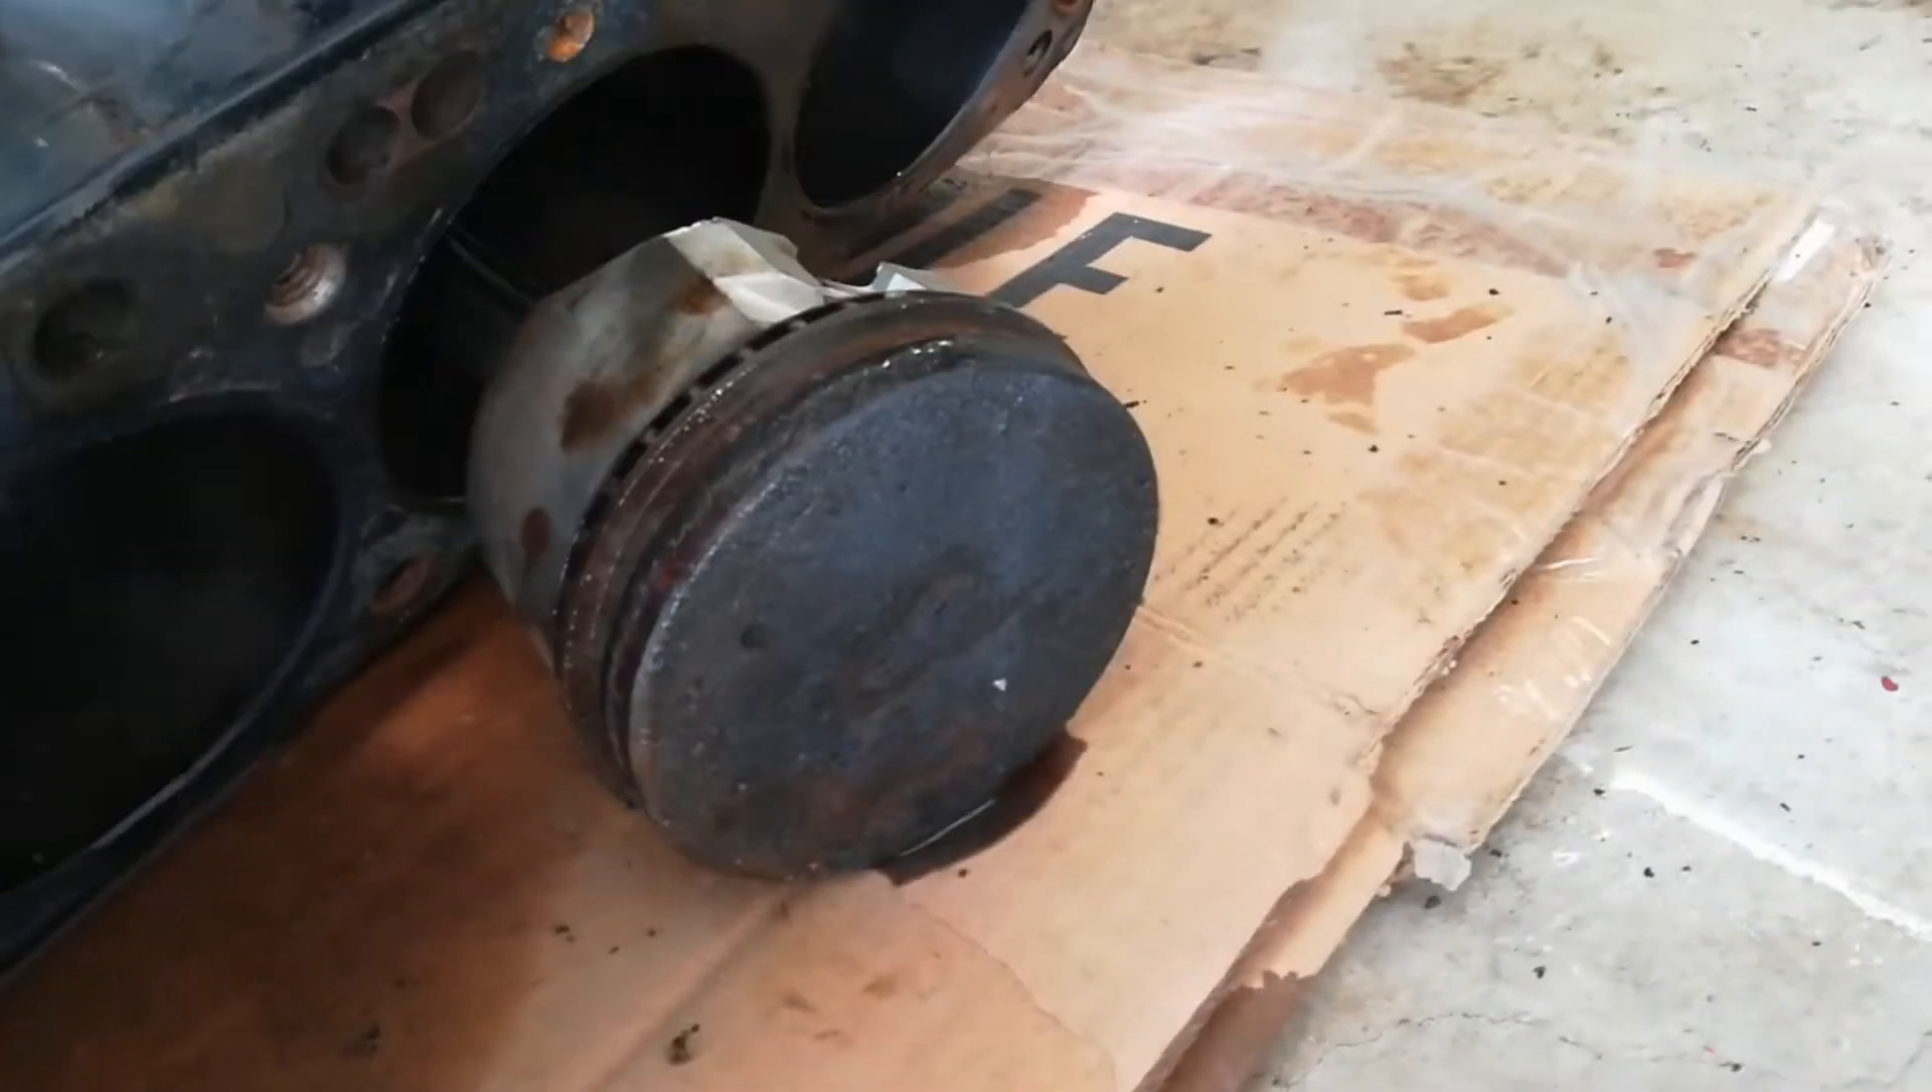Alright guys so you can see we've got that piston out there.